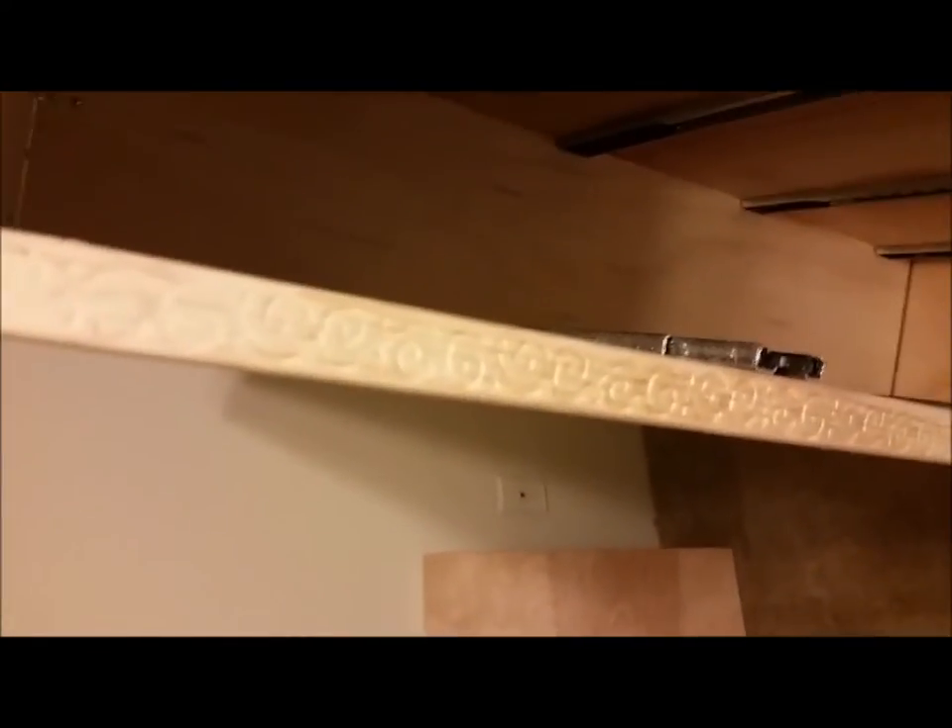All right looks like we have uh trim on.